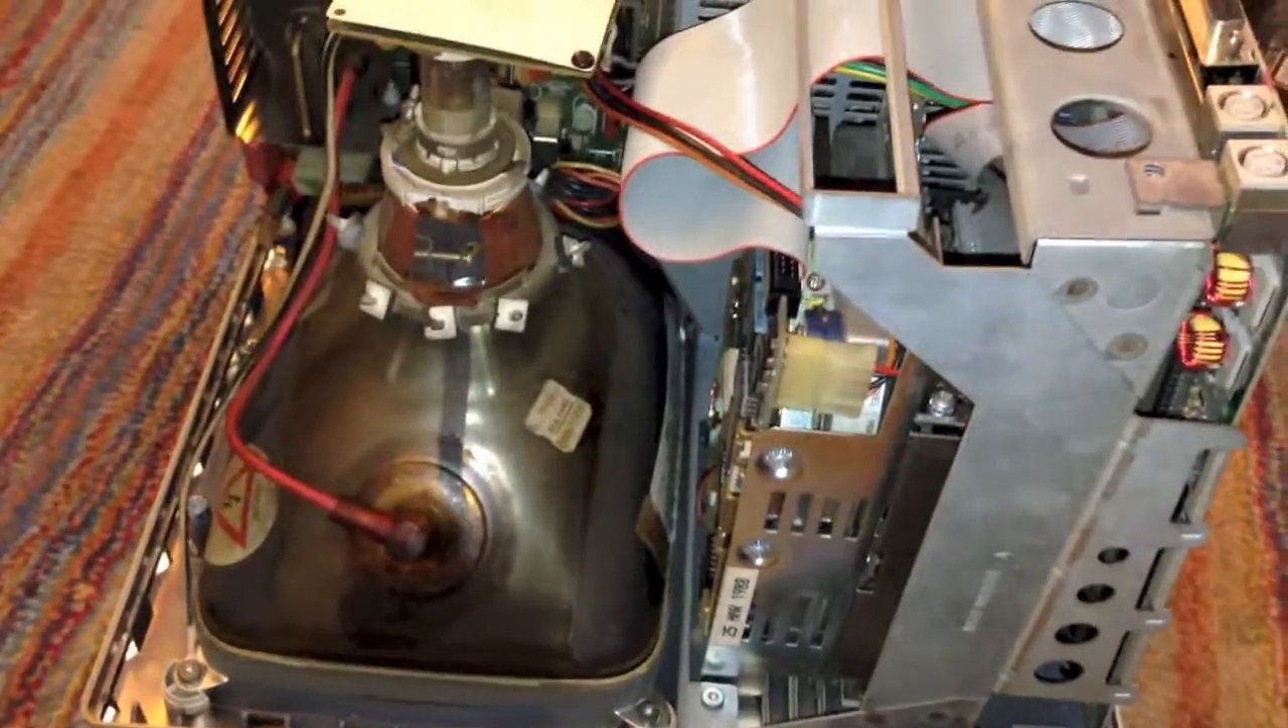All right, as you can see, I have removed the back of the Macintosh SE.